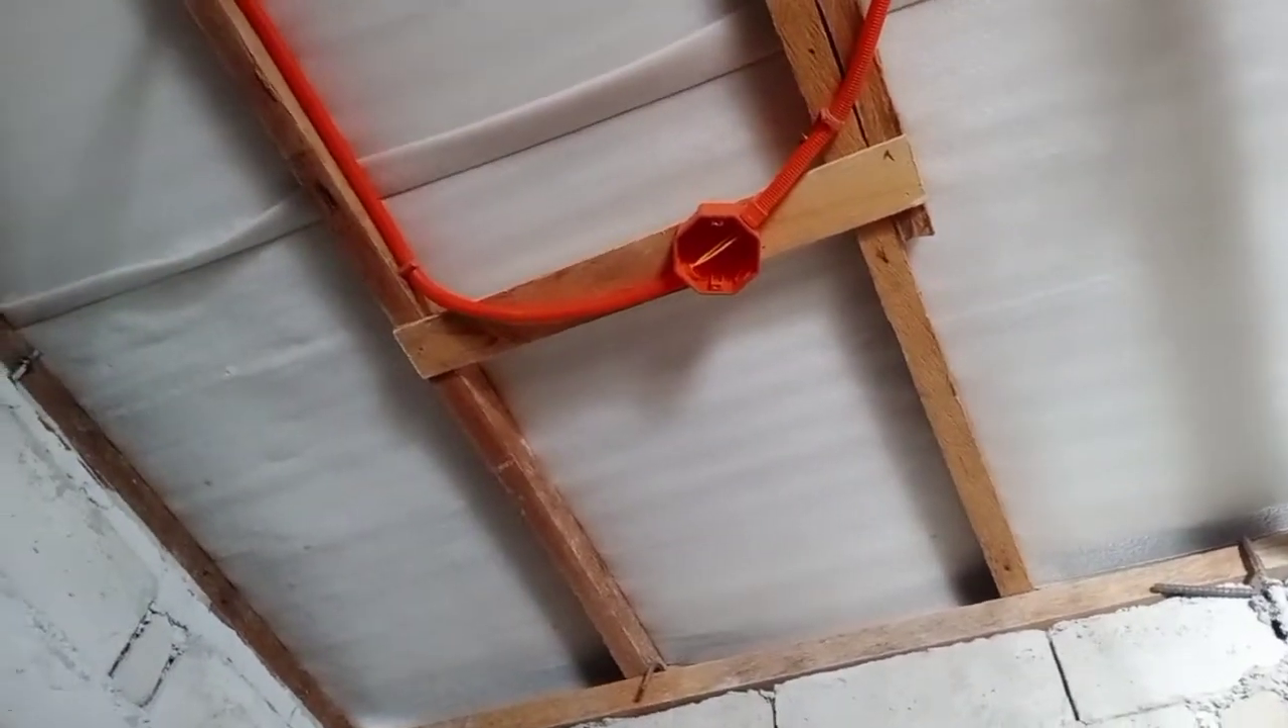Mga idol, nalagay na natin yung box, yung box dito sa may CR.